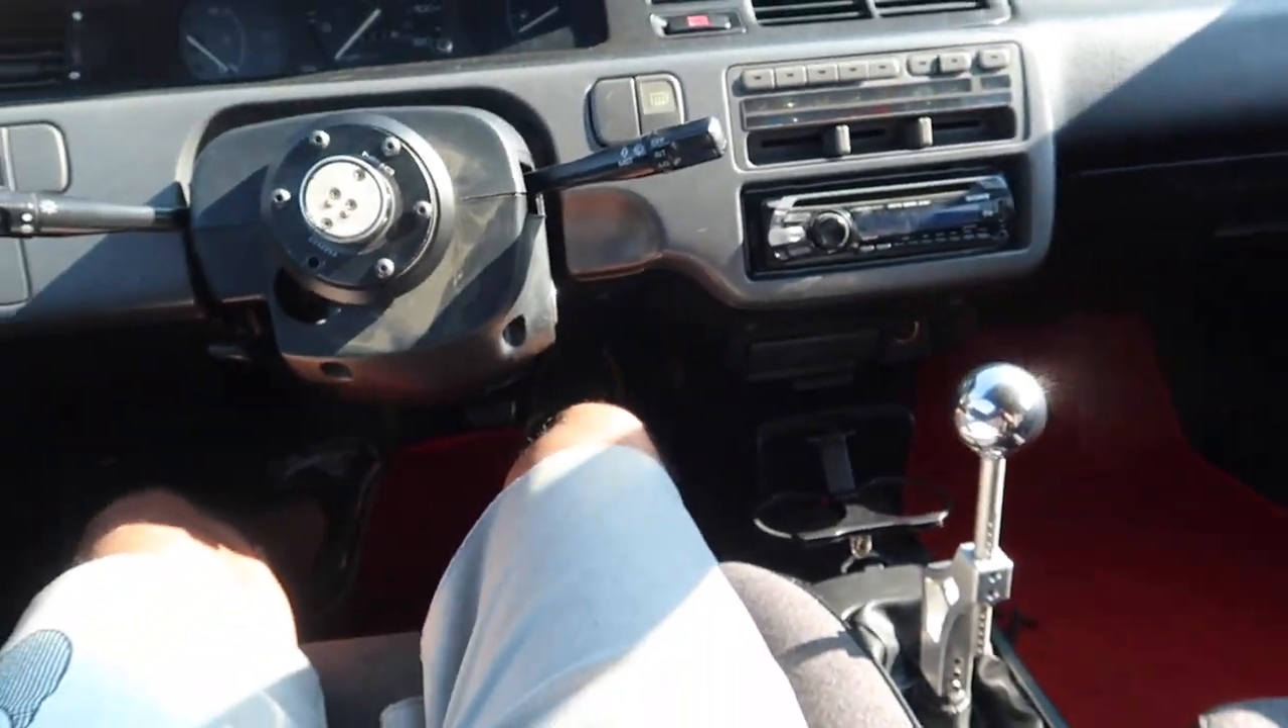Shifter assembly is complete.